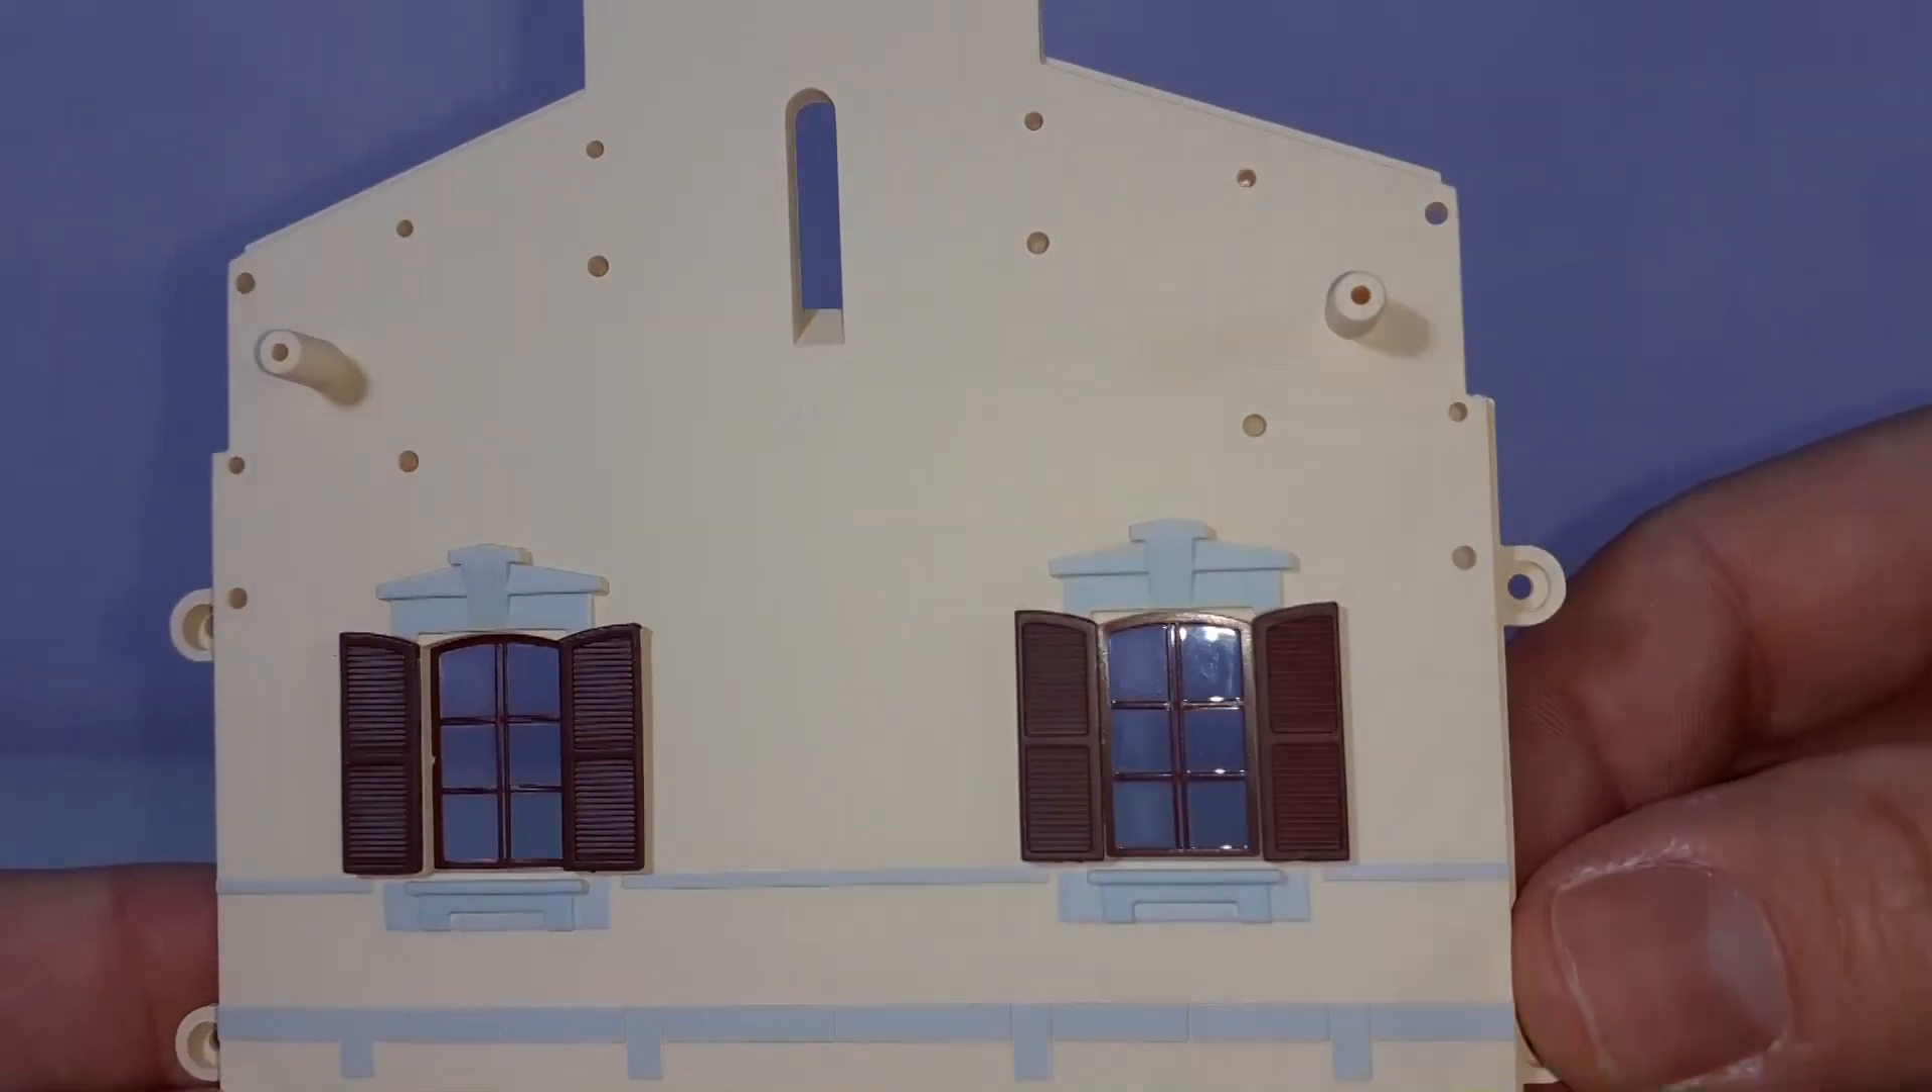Ed ecco fatto abbiamo finito di assemblare le due finestre con le persiane.